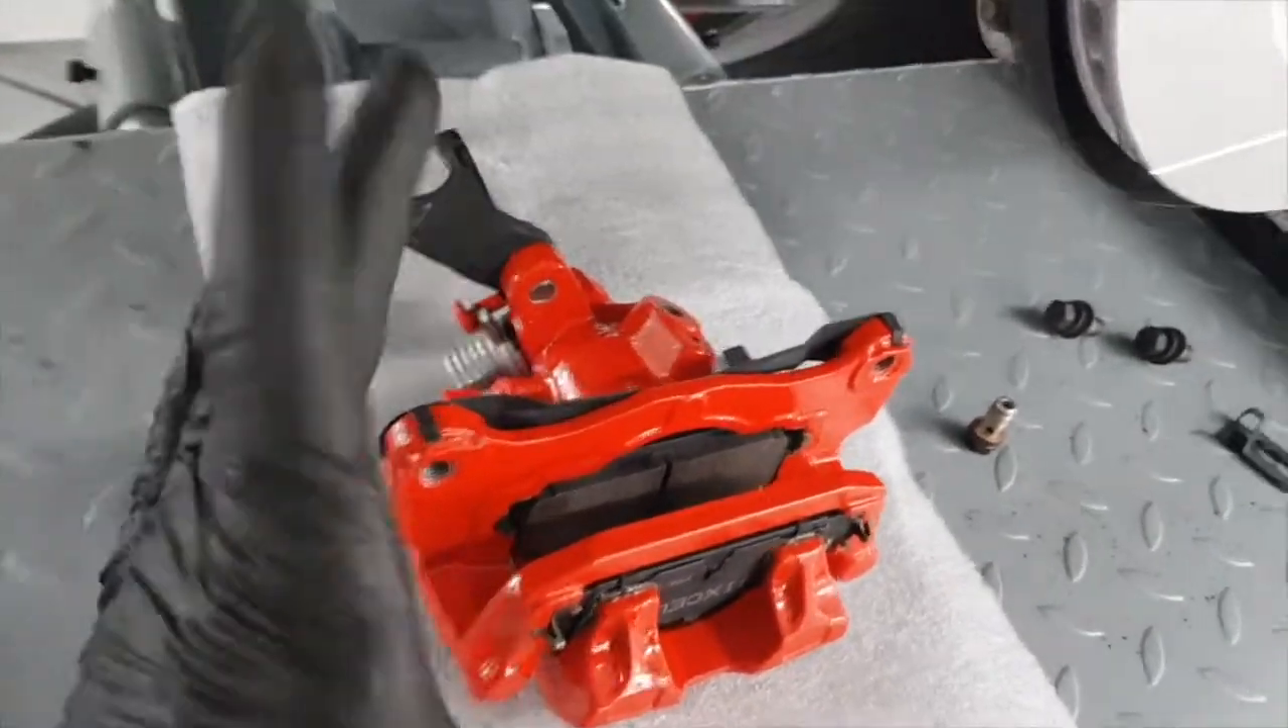So here's the rears. I haven't put them on yet.